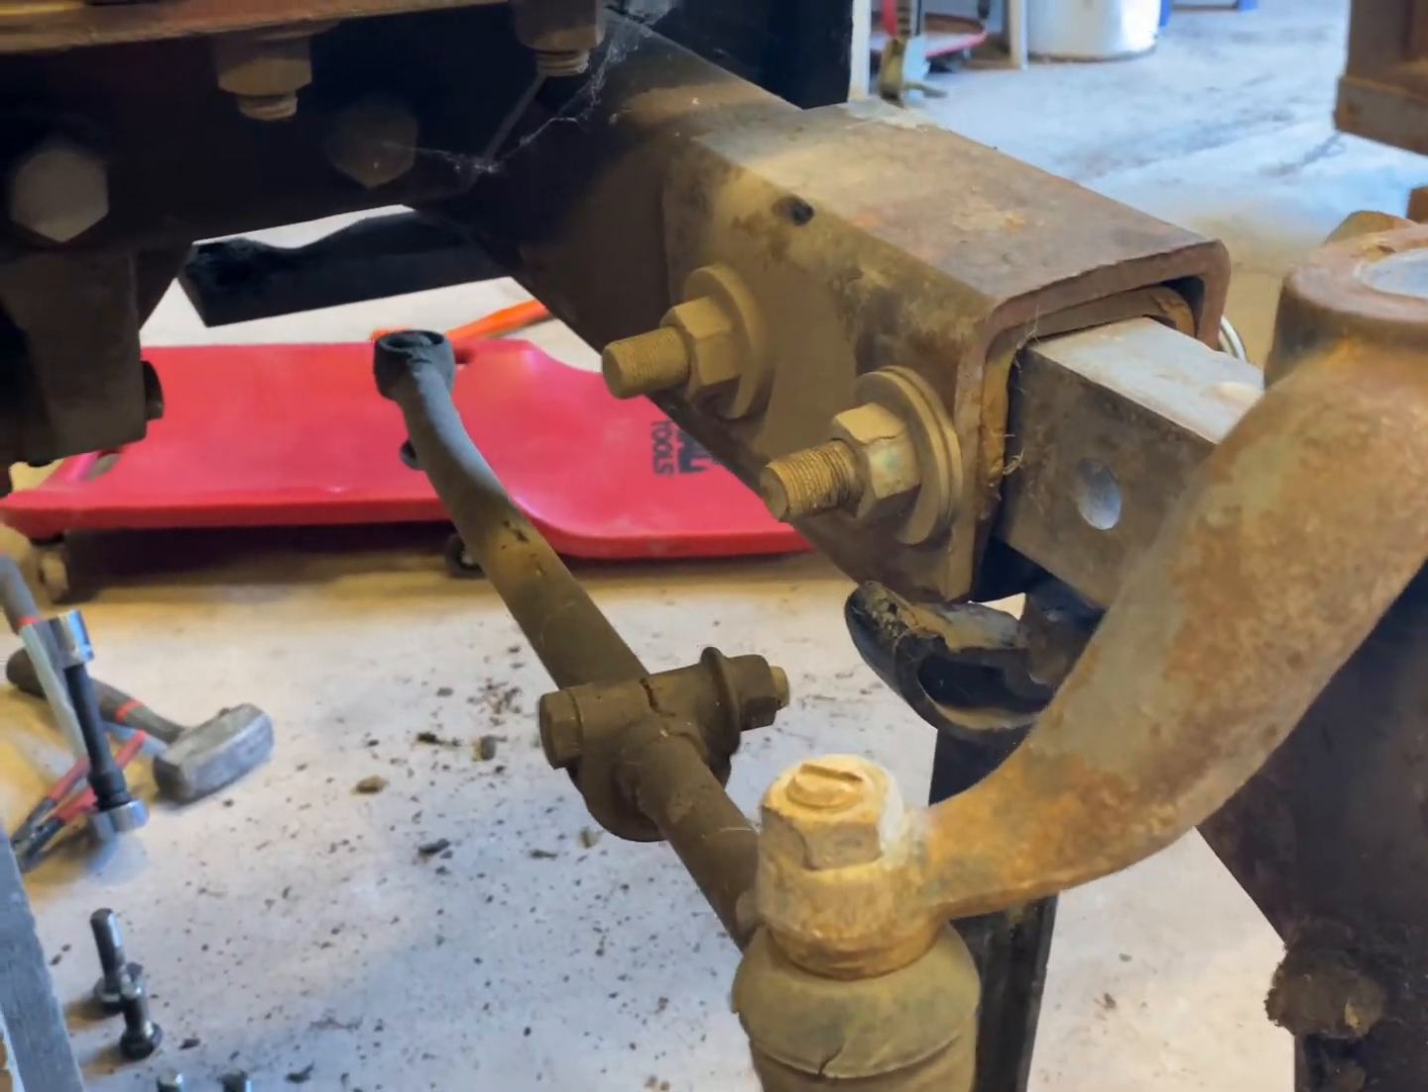I just had to disconnect this tie rod and so we got that disconnected.